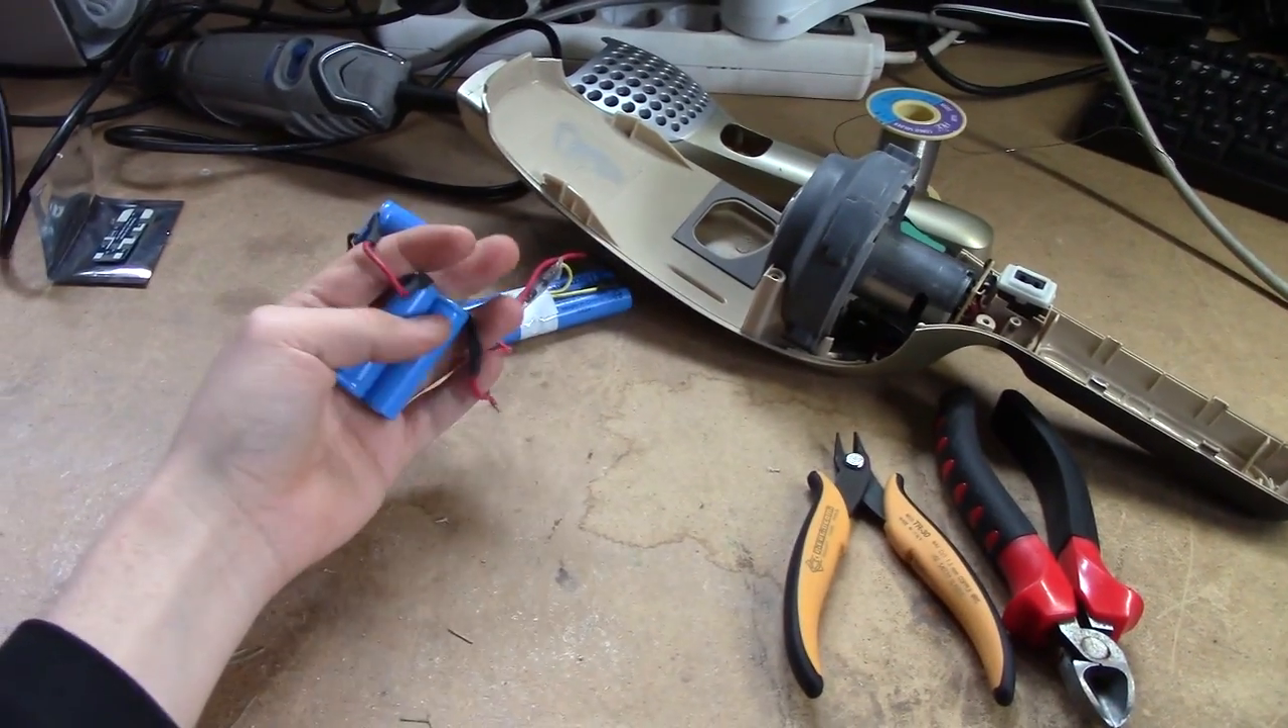So where I'm at now is that I've ripped out the old NIMH cells.